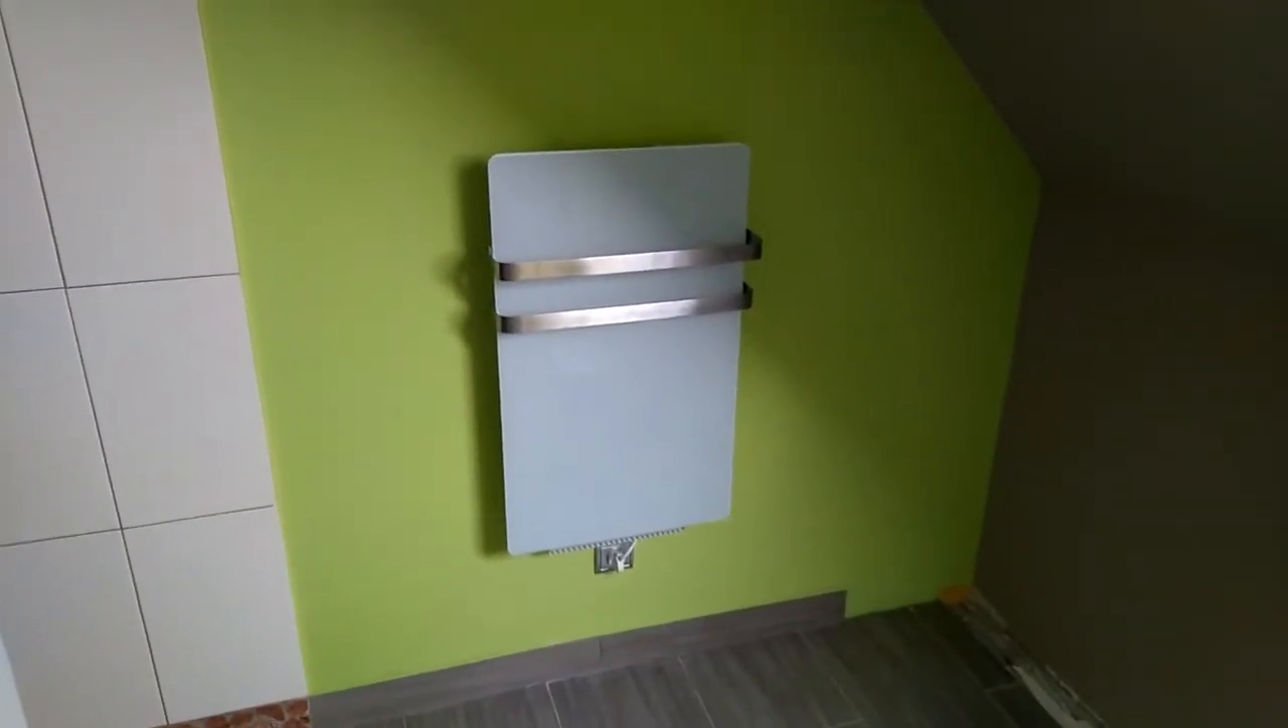Donc voilà, maintenant, je viens de fixer le radiateur sur son support.